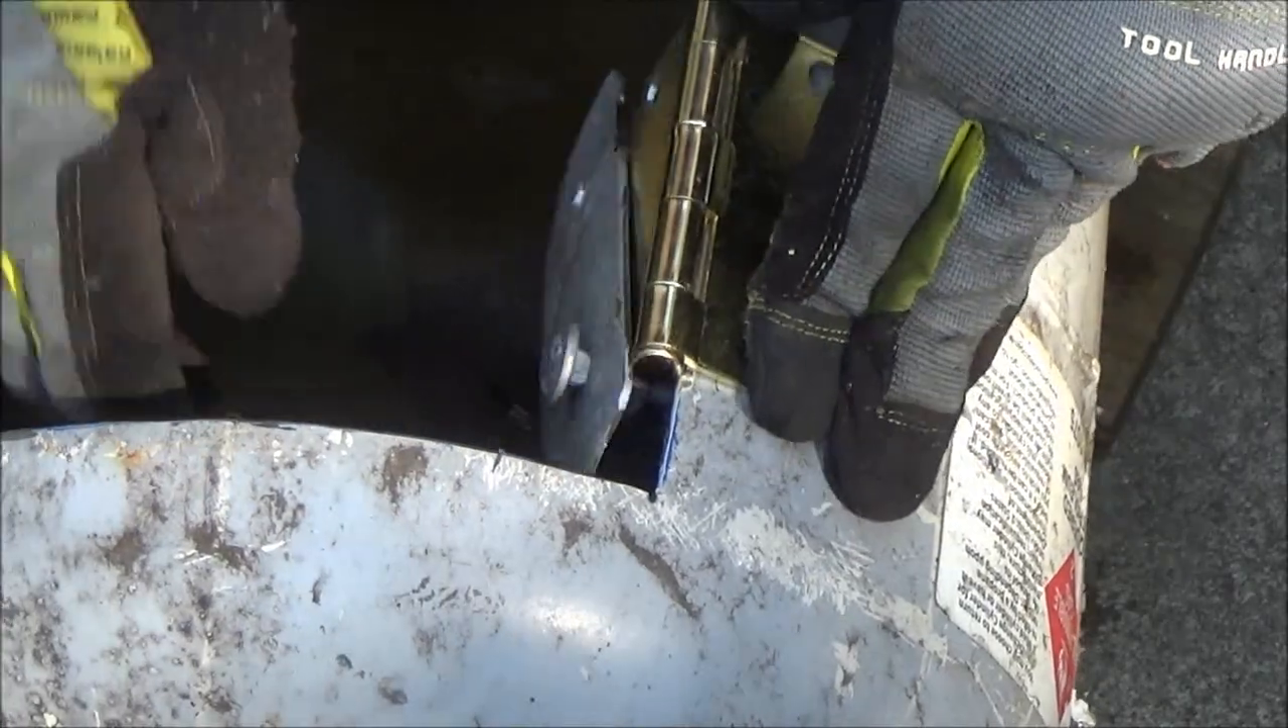Now as you can see, there's a little bit of a gap there.